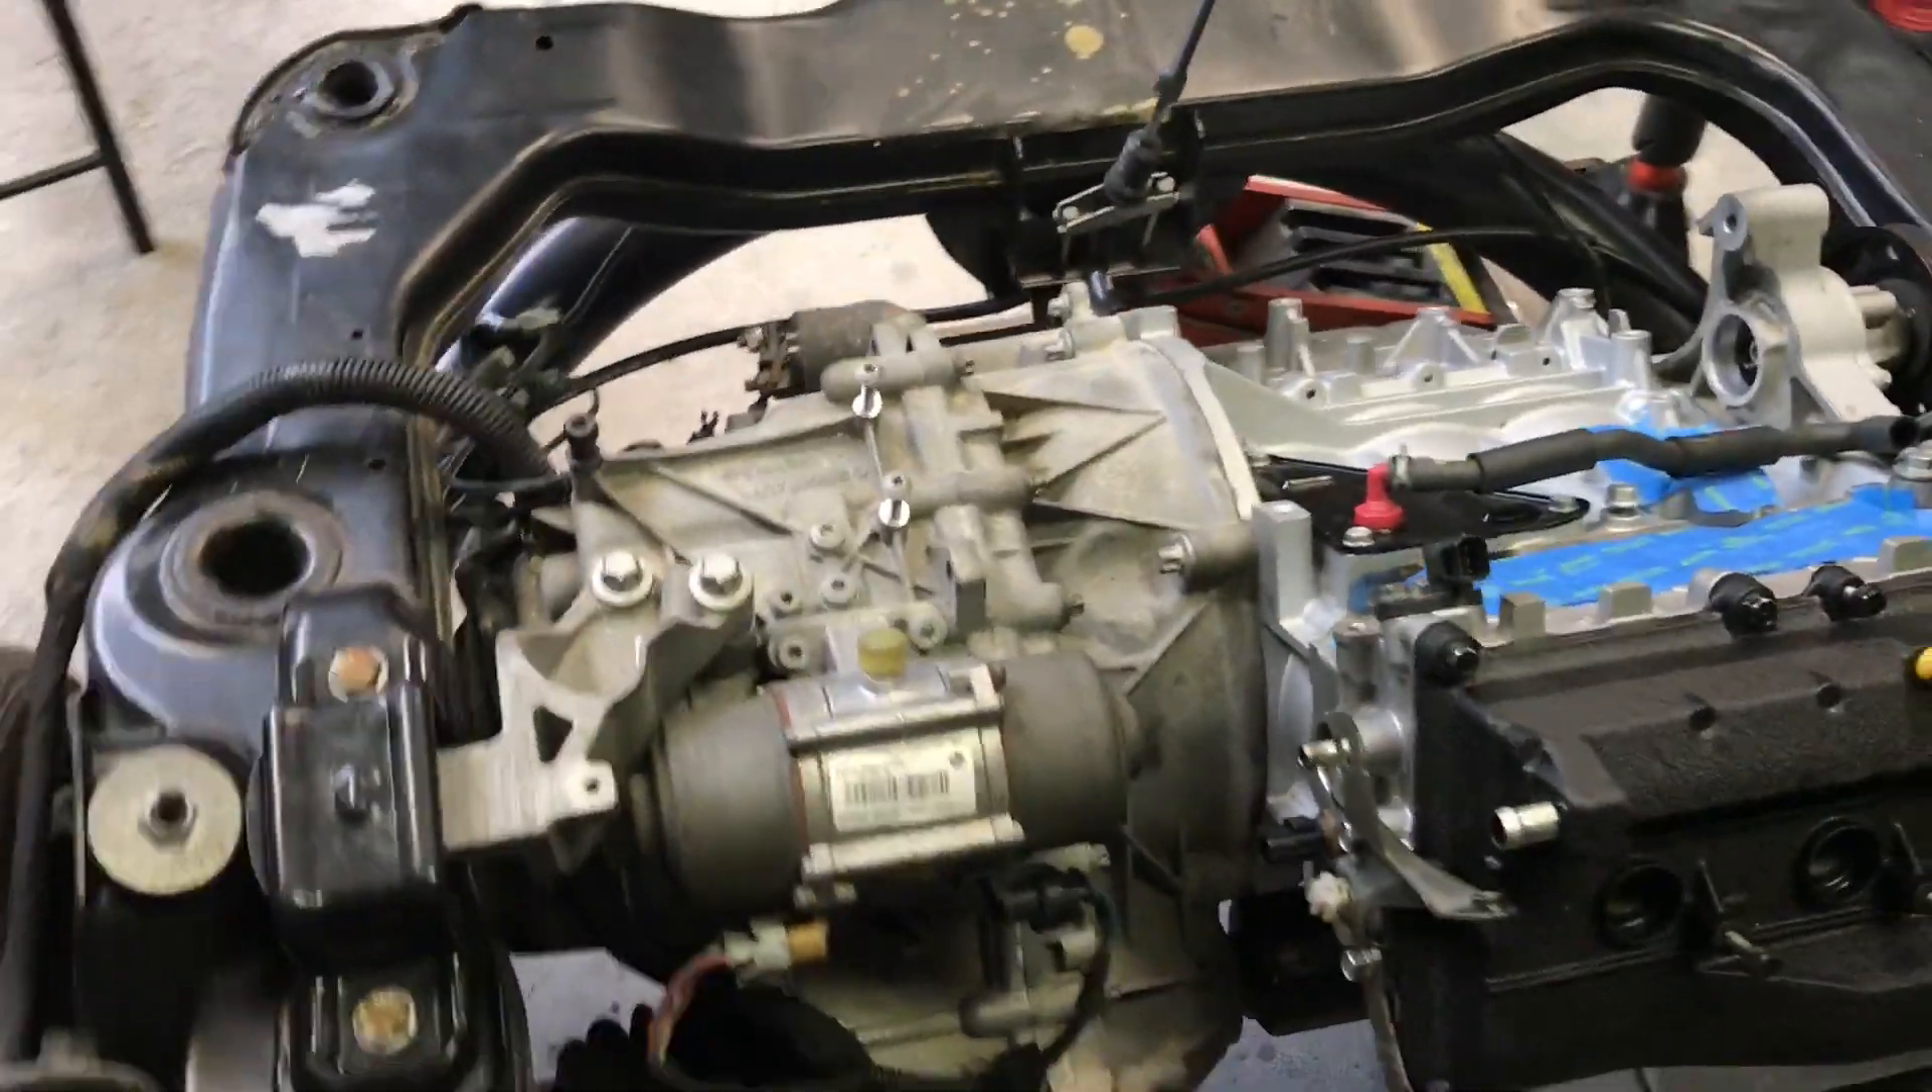I've I've actually mounted the motor to the gearbox while it's in the cradle and it does fit but yeah it wasn't easy.